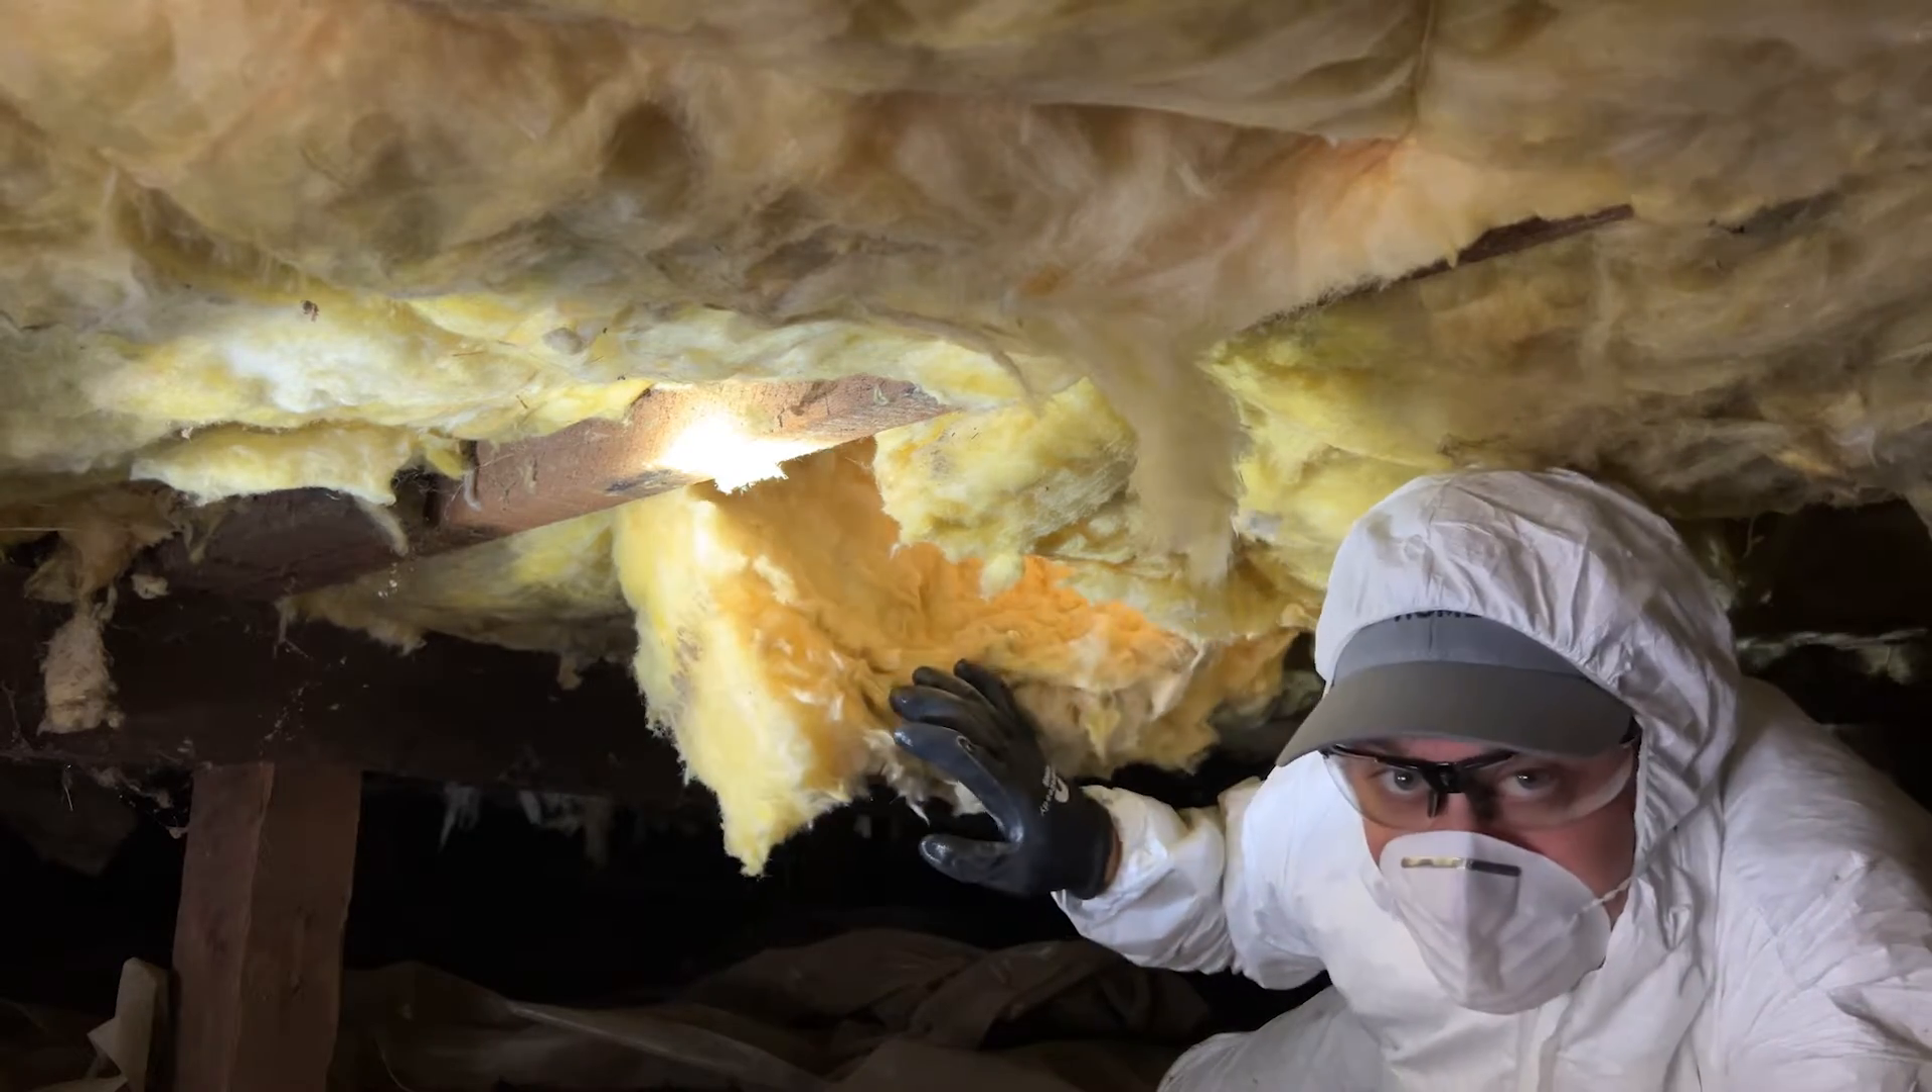Some of the insulation has started to fall down and it's not completely in contact with the floor above it.